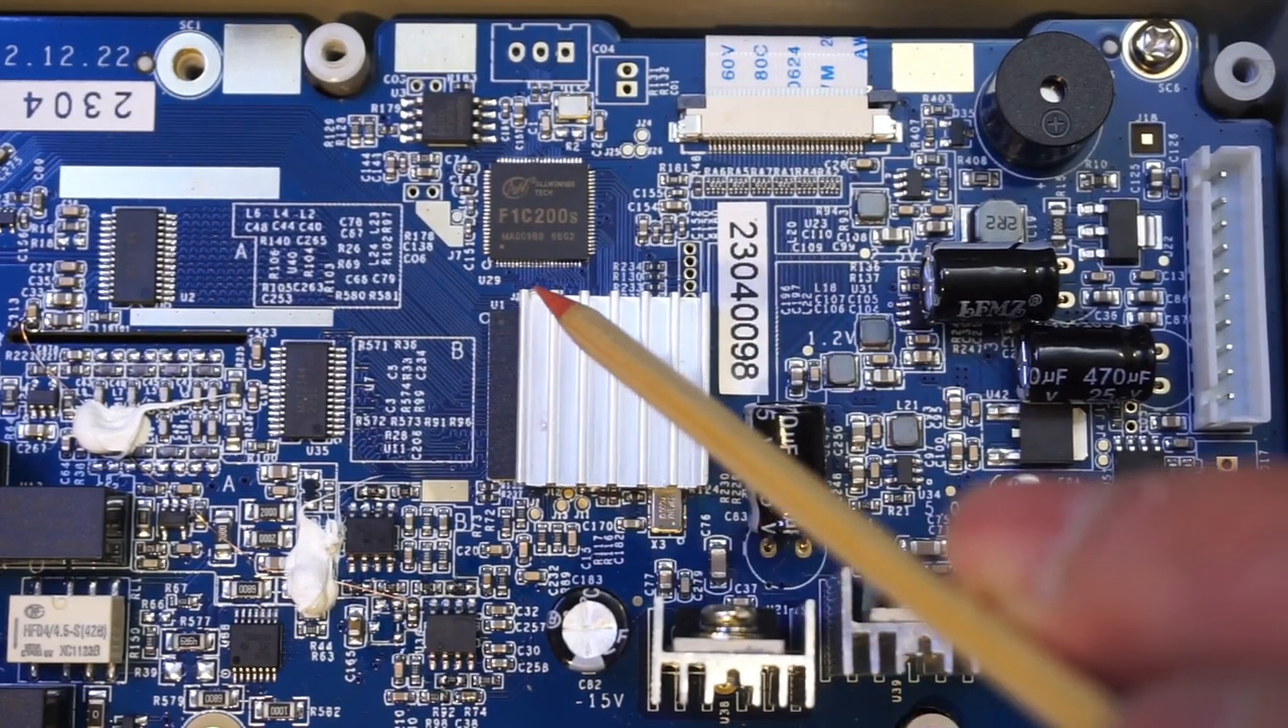Interestingly you can see here, the heat sink was actually not quite aligned with the chip. The chip starts right here, but you can see that the heat sink is actually misaligned, so it is quite a bit off to the side.